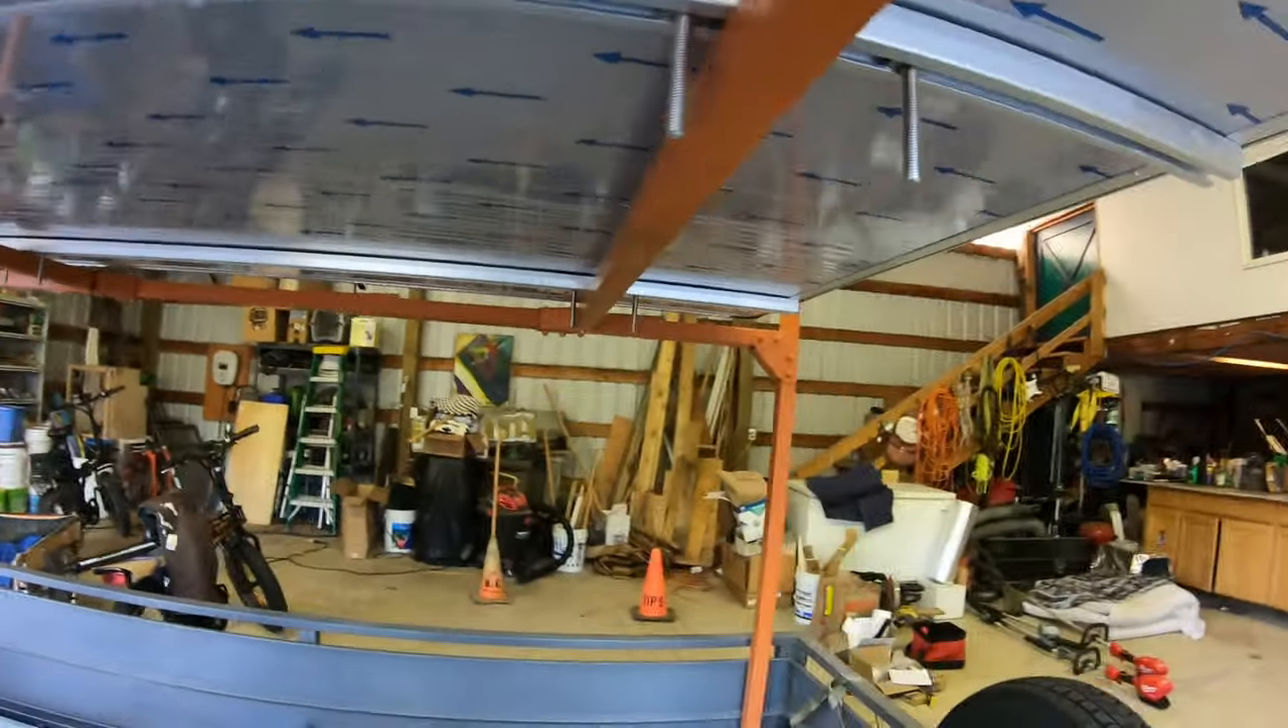So these bolts end up being a little bit long.